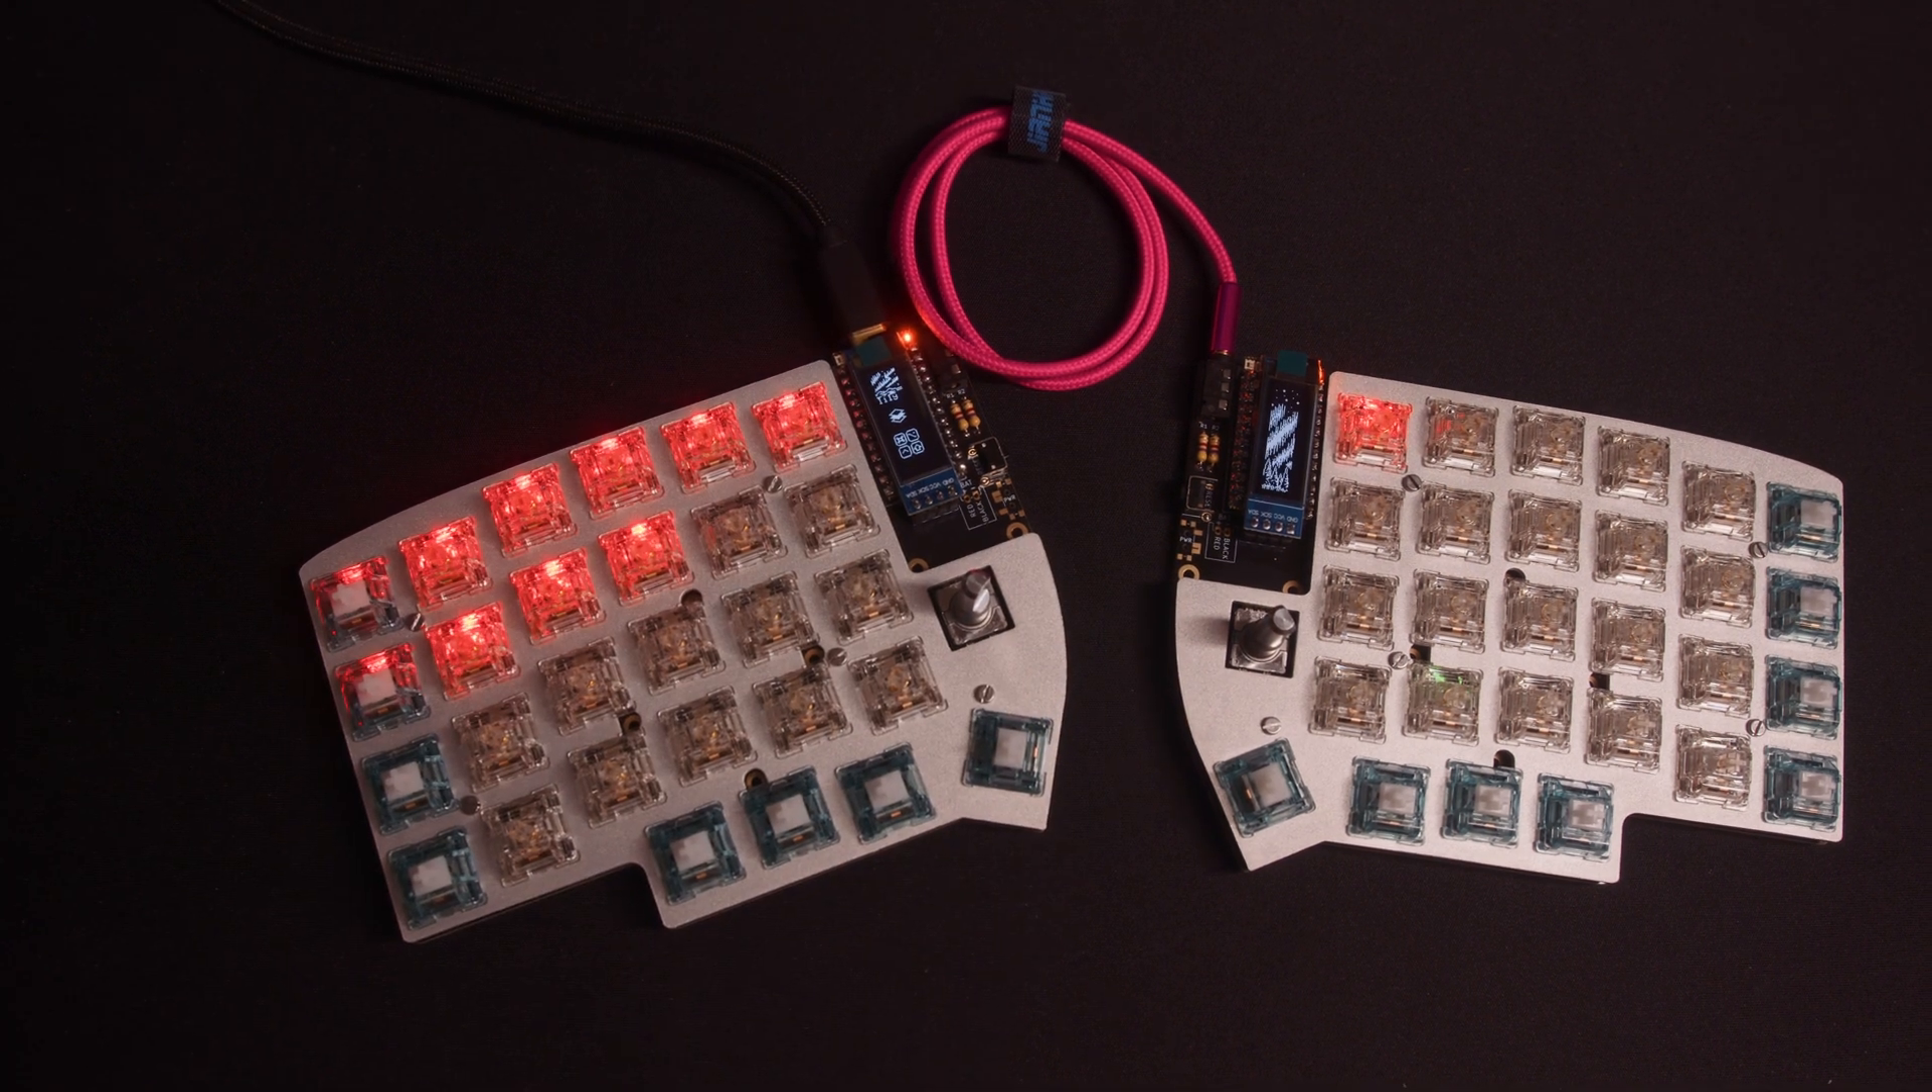I connected the two halves of the keyboard with TRRS cable.